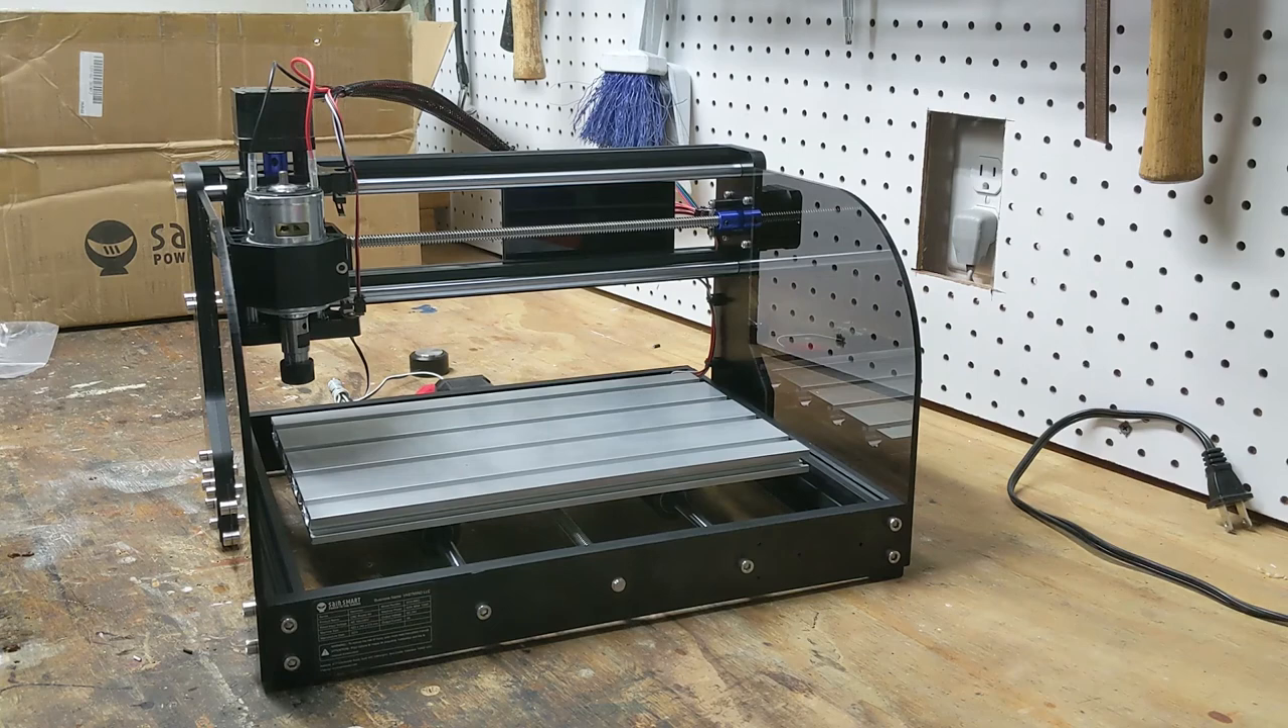Okay, so I screwed the side panels on. While I was at it, I also did wire management.